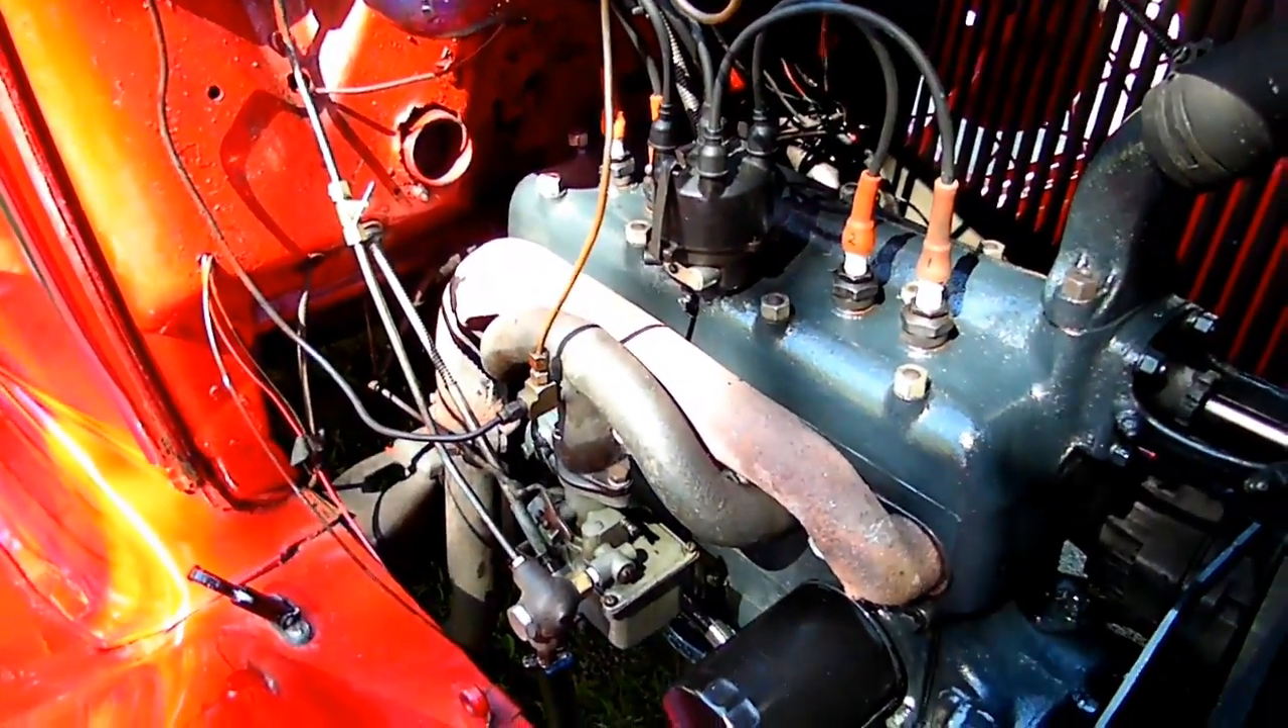So, I just put the distributor cap back on, and I took the tape off of all the nuts and the spark plugs.